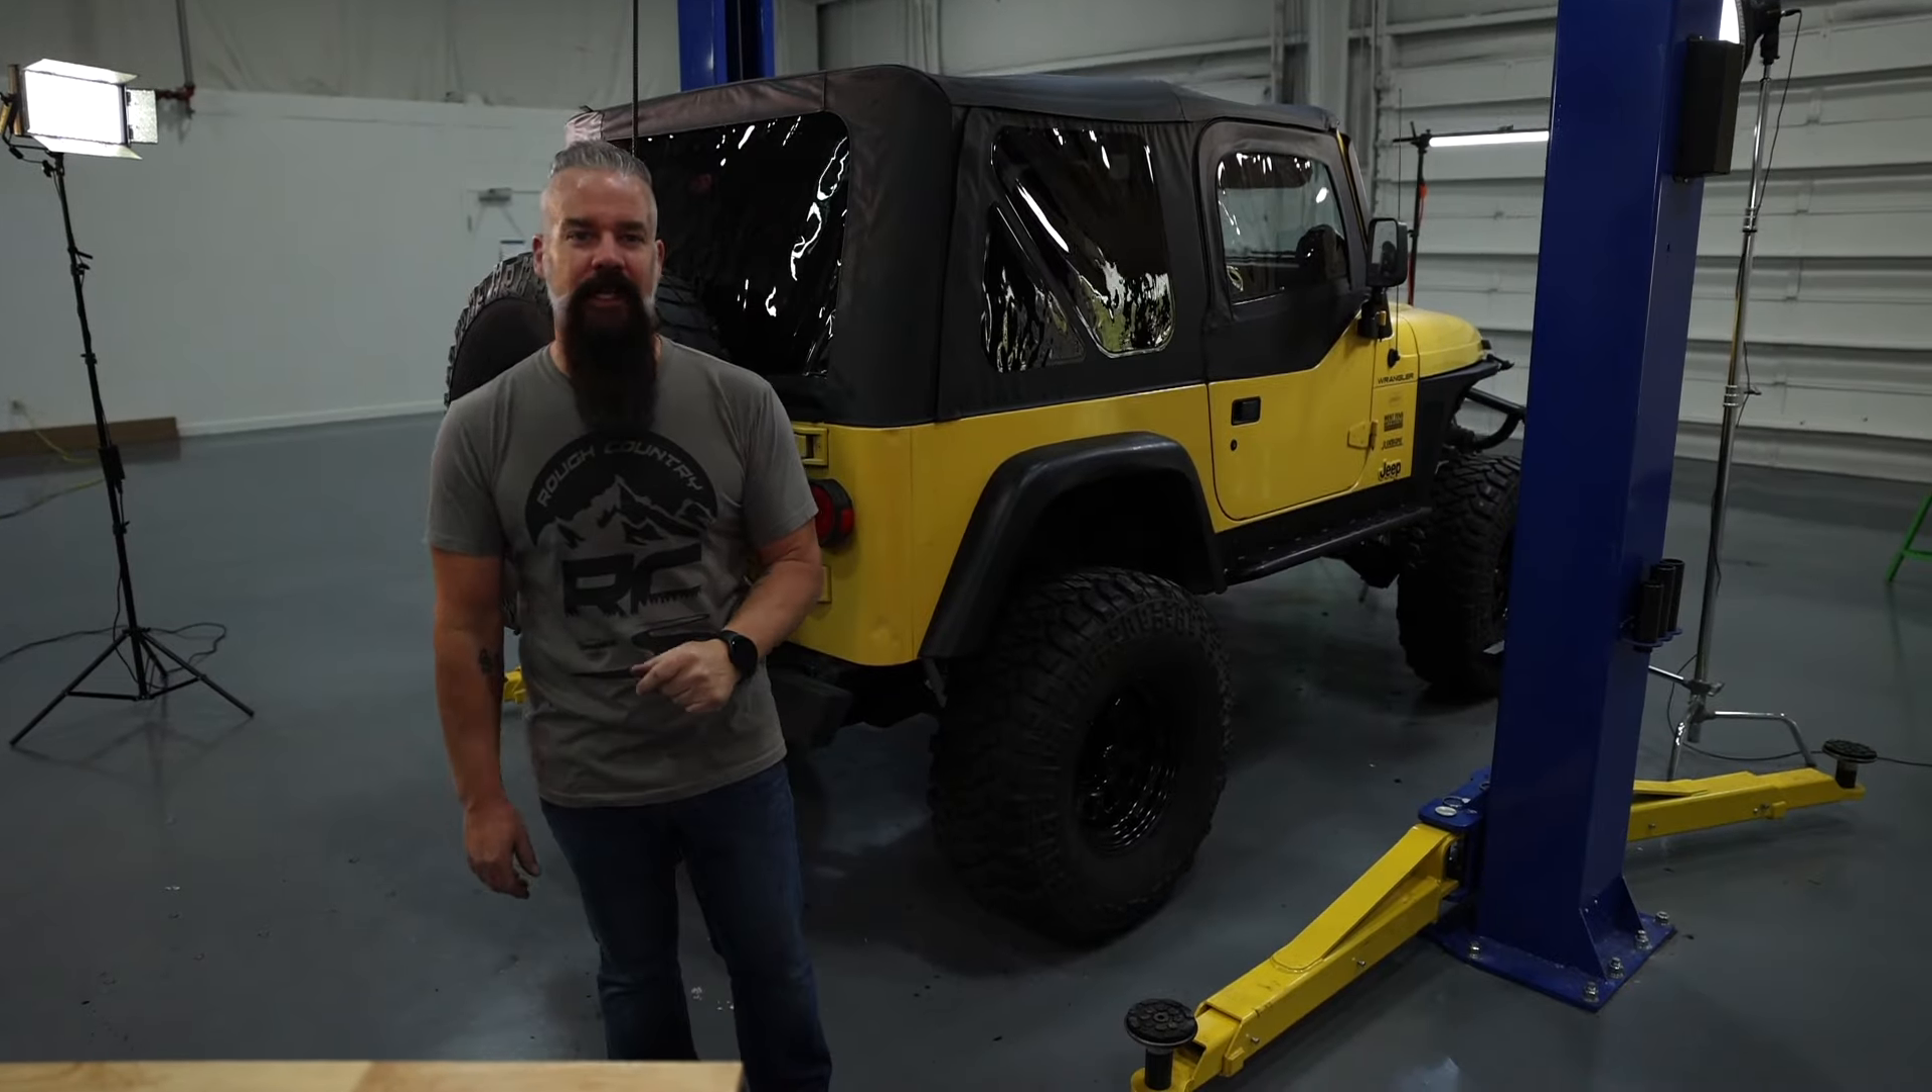And that completes the installation of the soft top with half door uppers on this Jeep TJ.